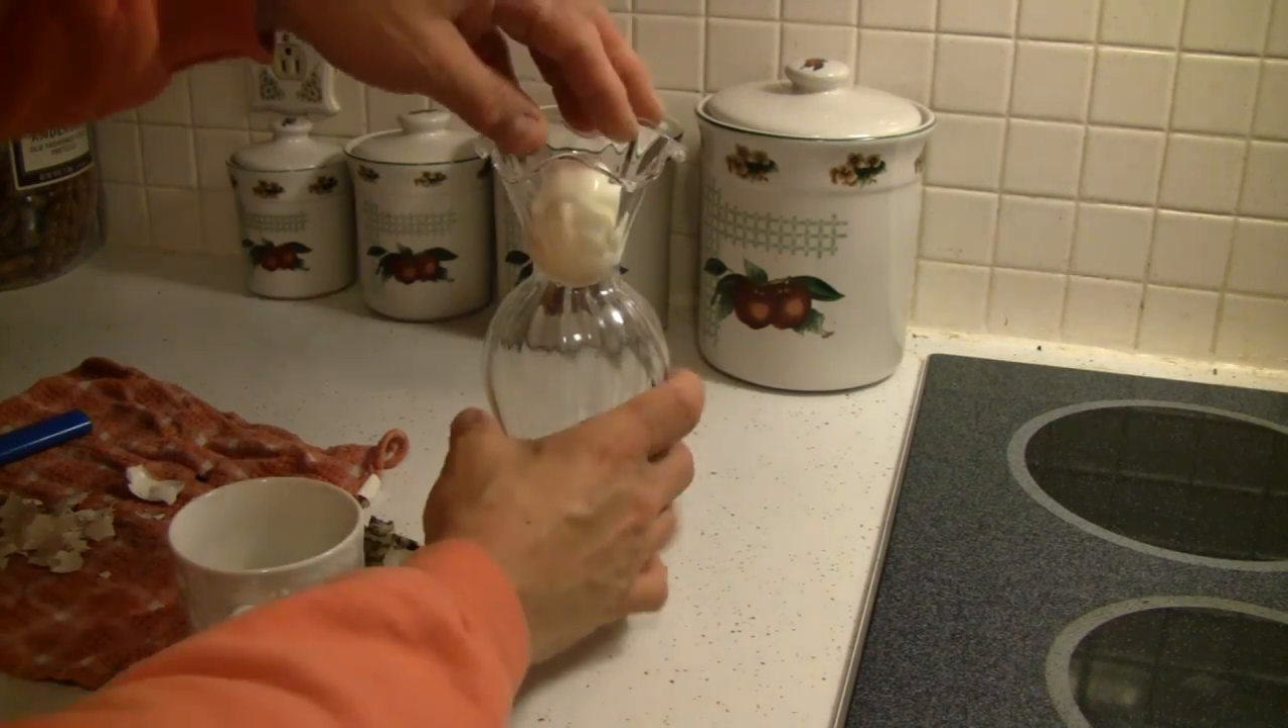Again, the egg does not fit into this vase.